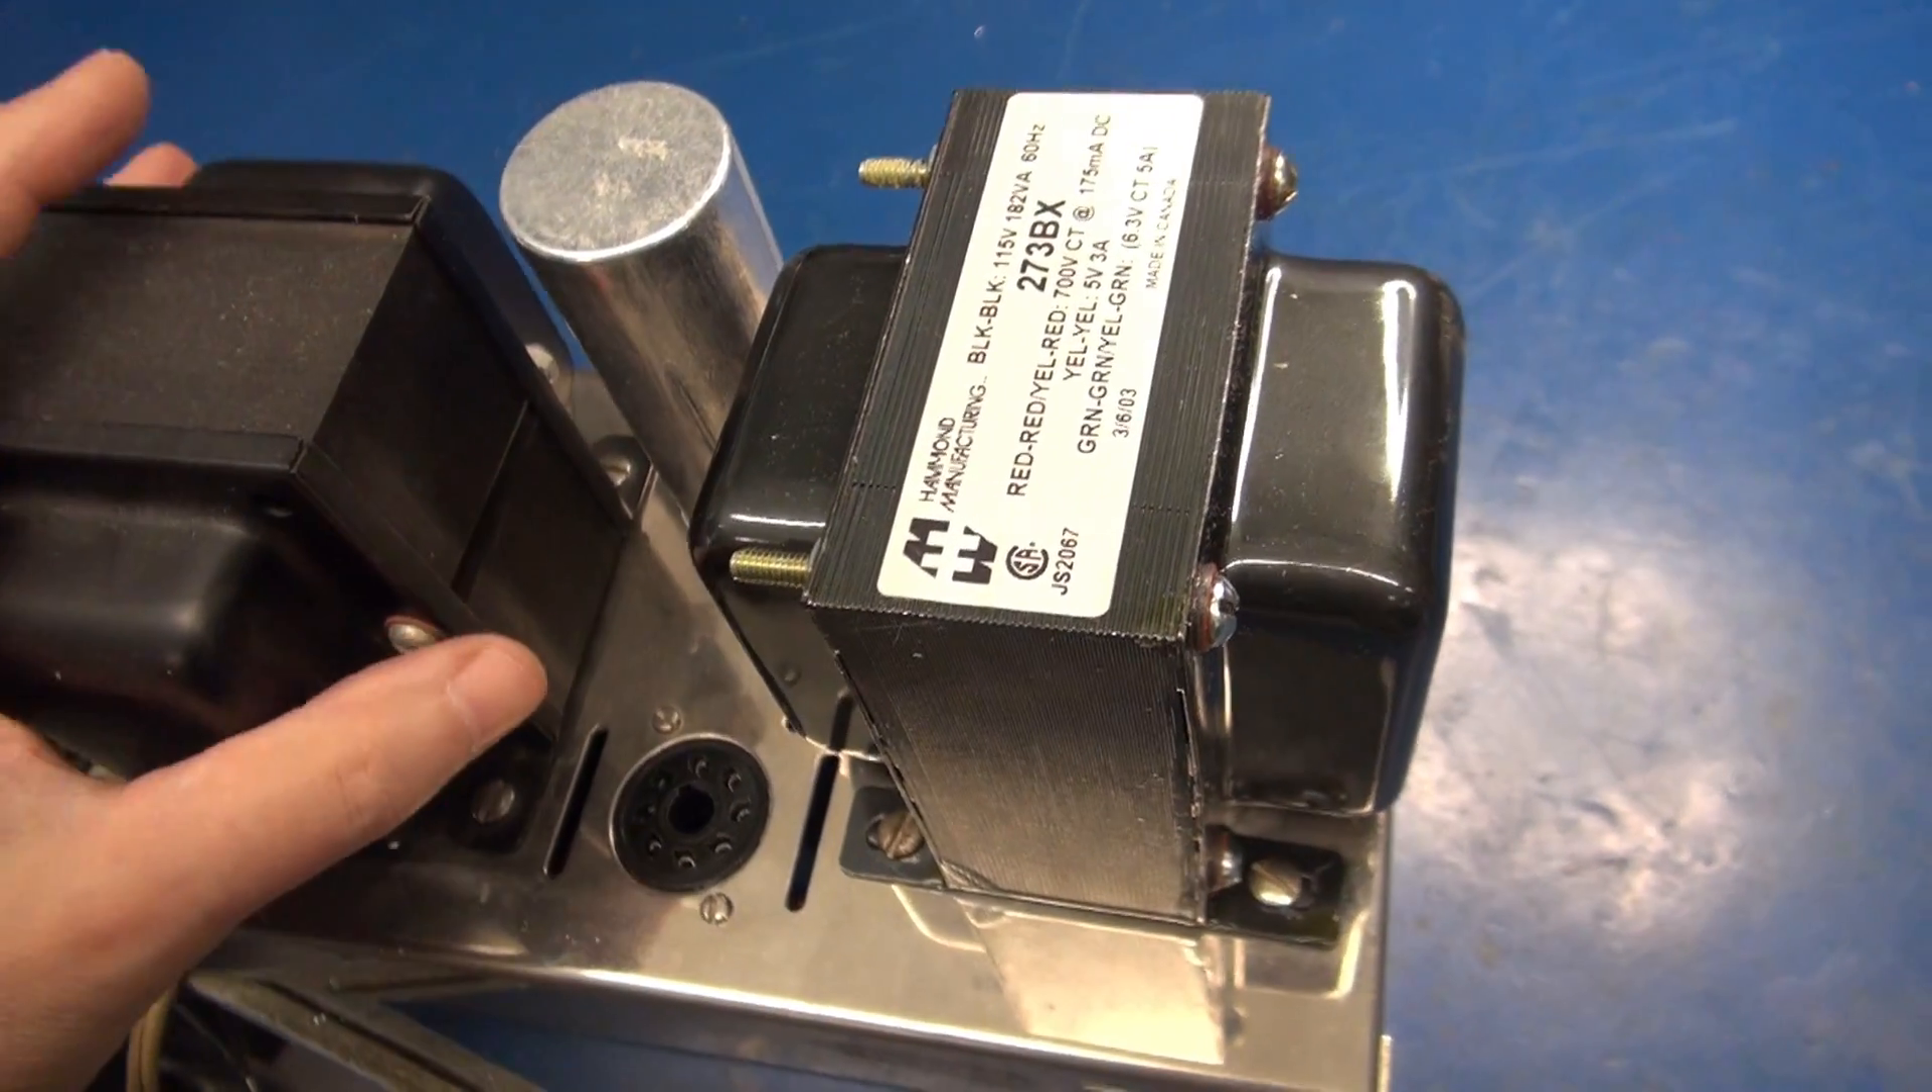There is the Hammond transformer mounted in the place of the original.